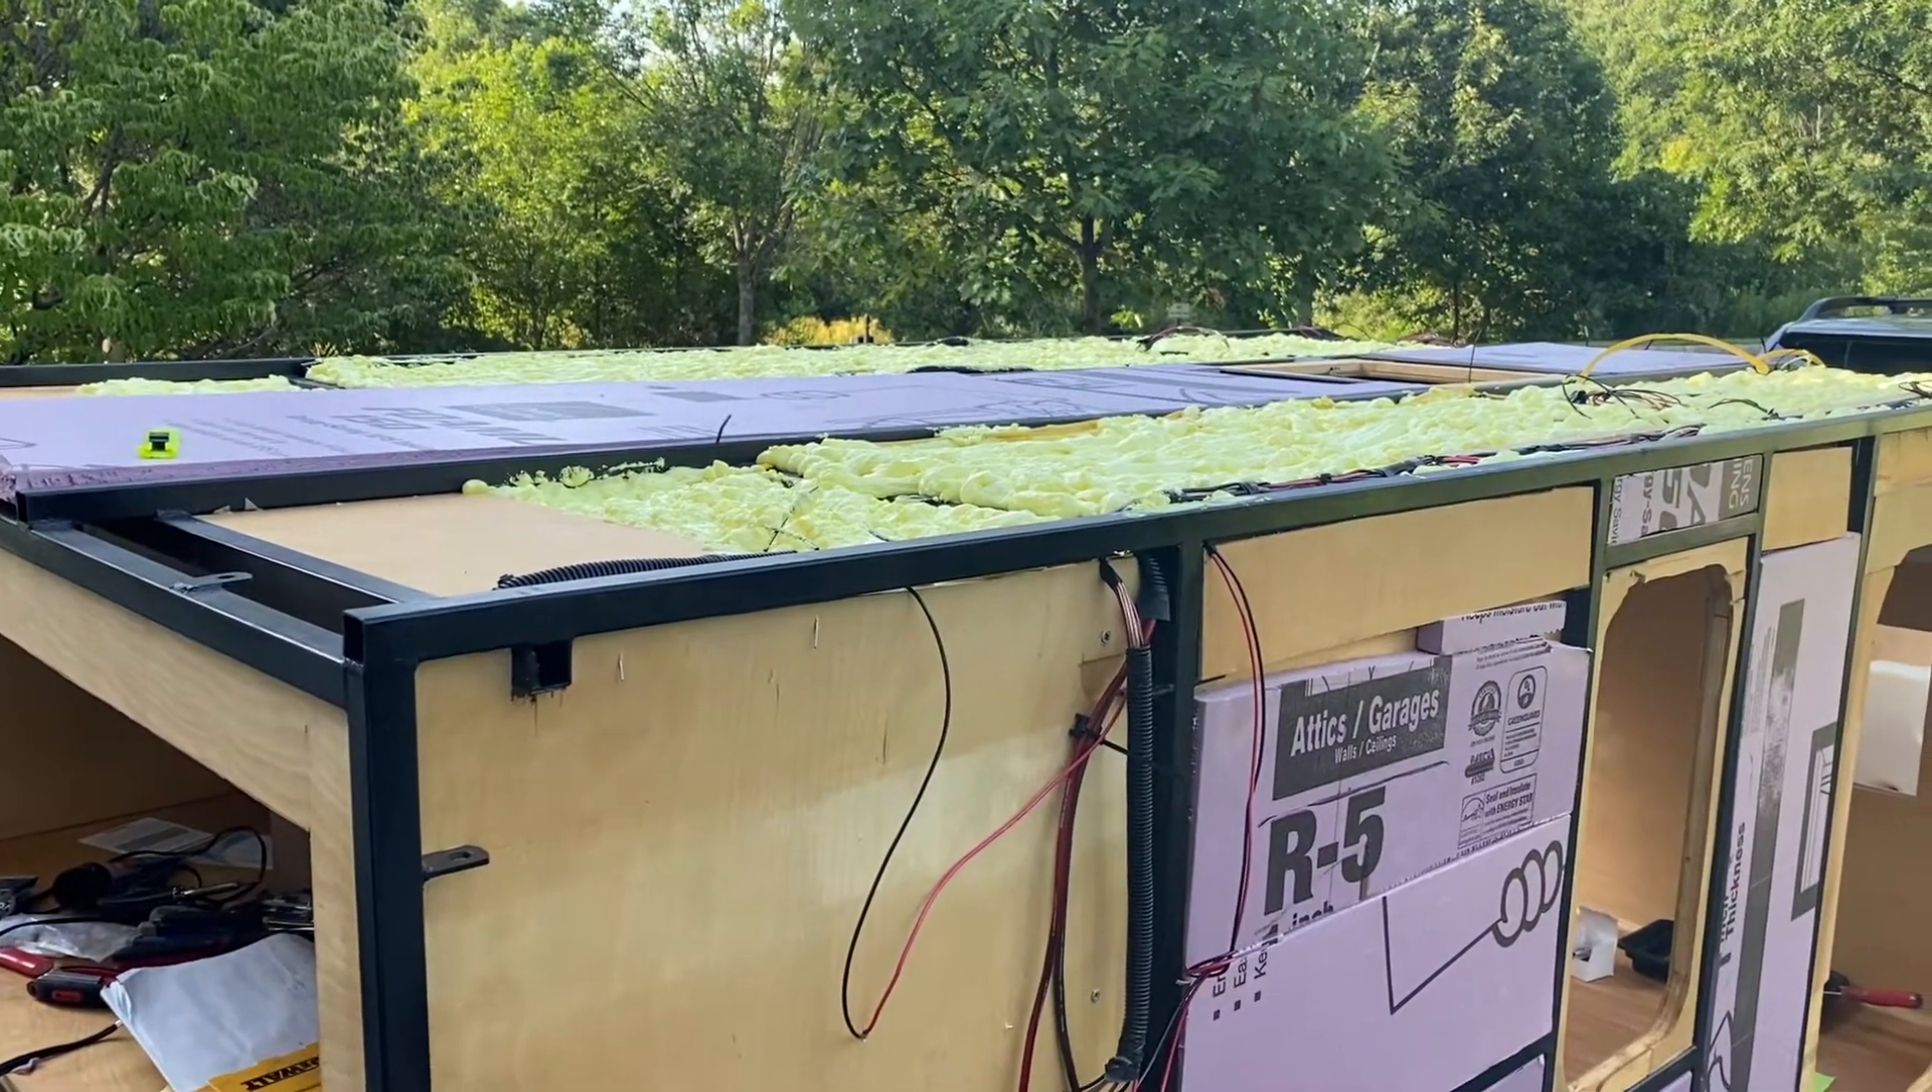Oh, and then I ran, I put insulation board on the top middle, but because I had all the wires and everything else, I put foam insulation on the top.